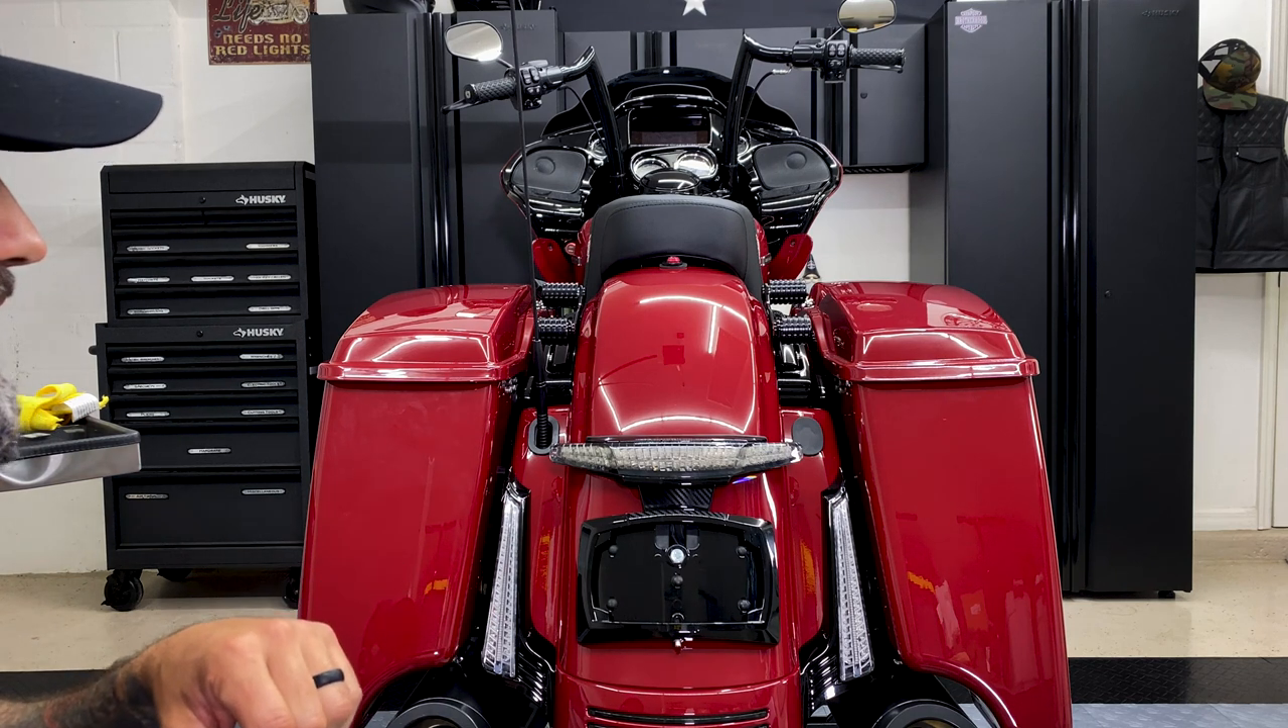As you can see I already have Serial 3D's filler panel lights as well as the latitude tail light with license plate holder.